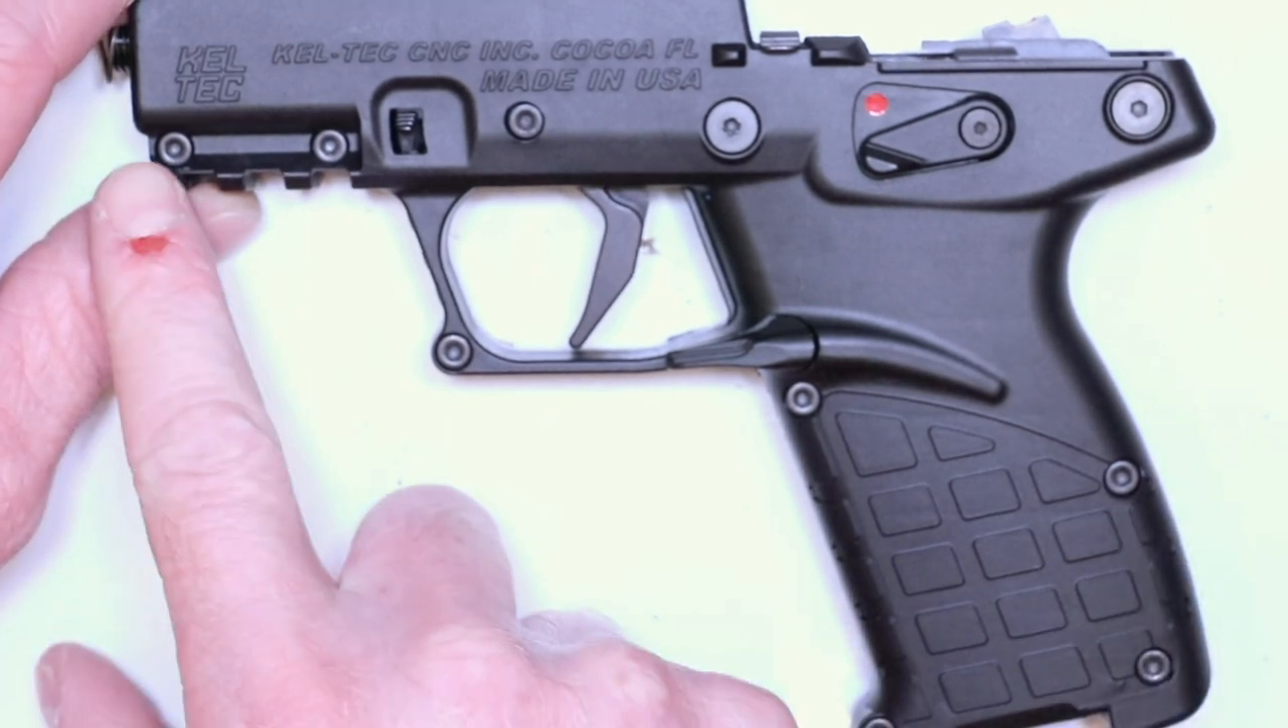So we got all eight of these screws back in on the grip side.